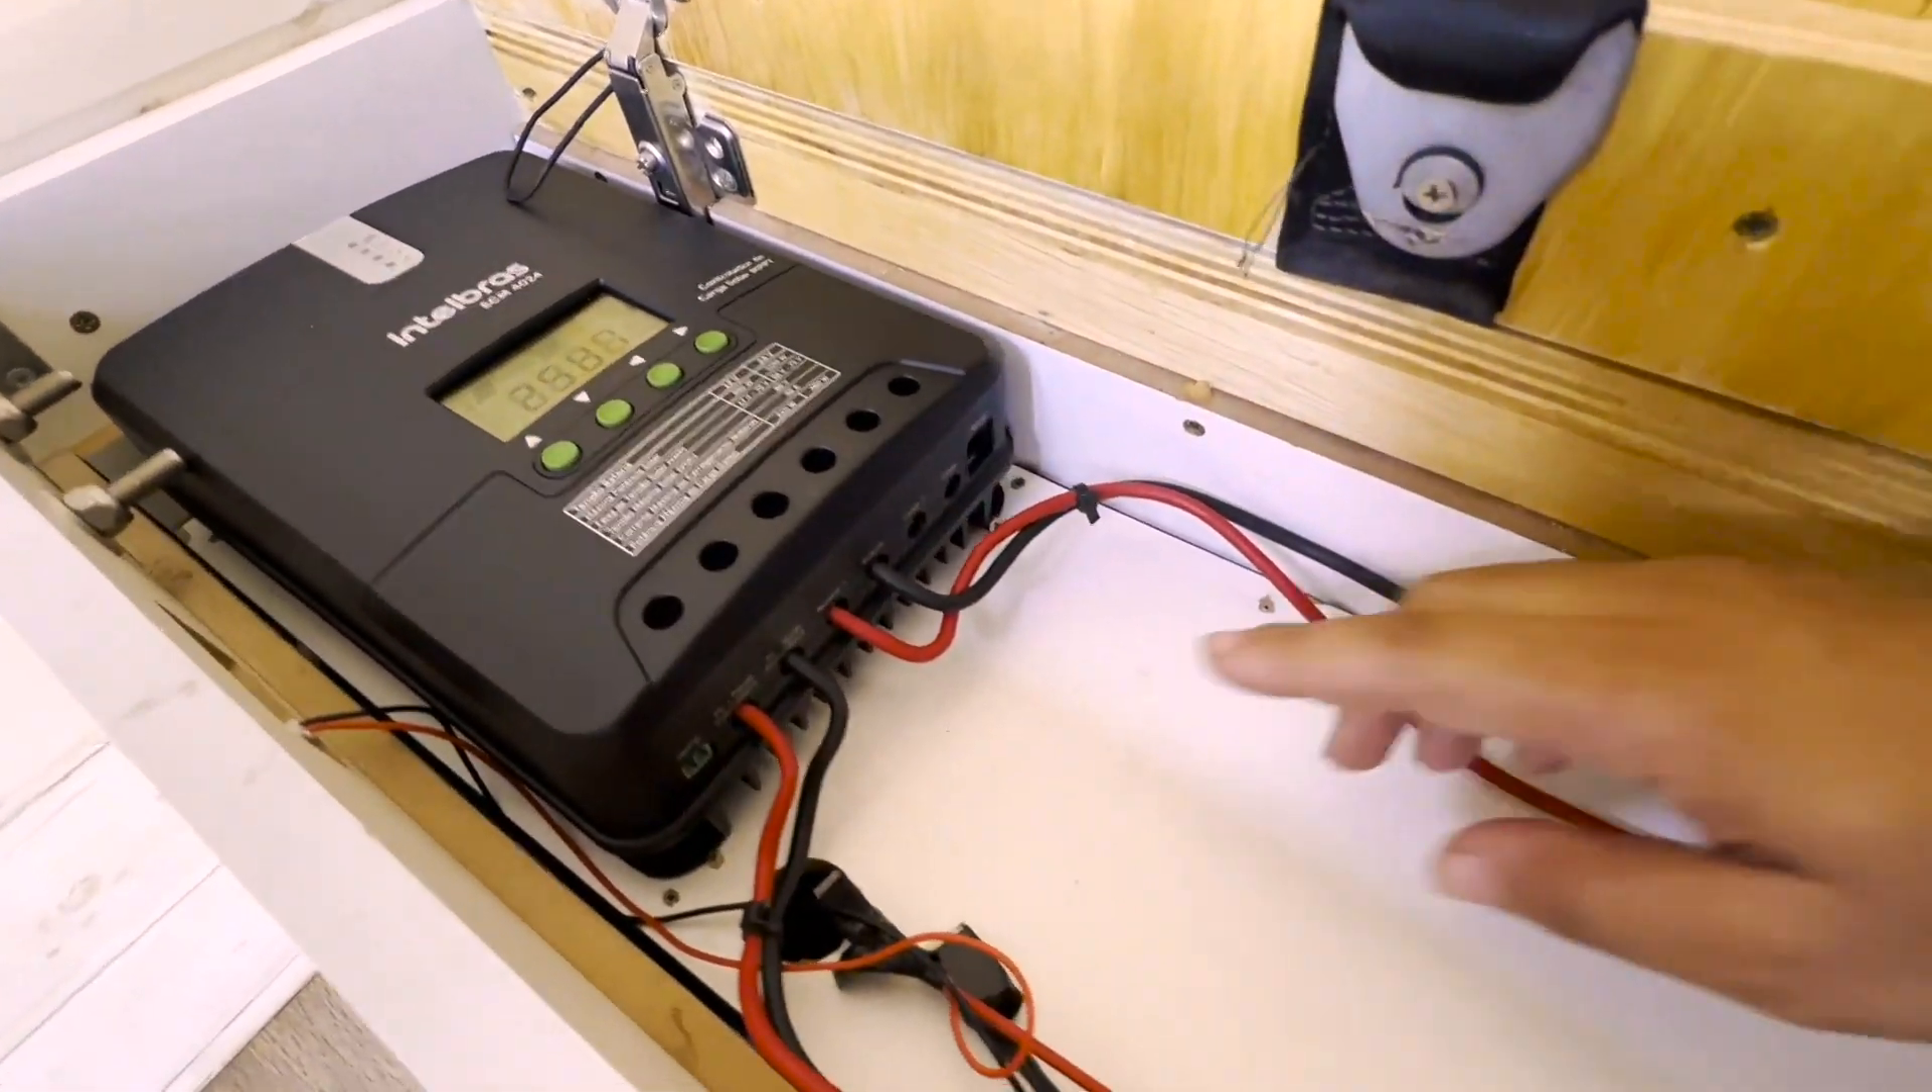Entrando aqui no motorhome, embaixo do nosso sofá fica a nossa central elétrica, onde a gente já instalou o nosso controlador de carga, super simples de instalar.